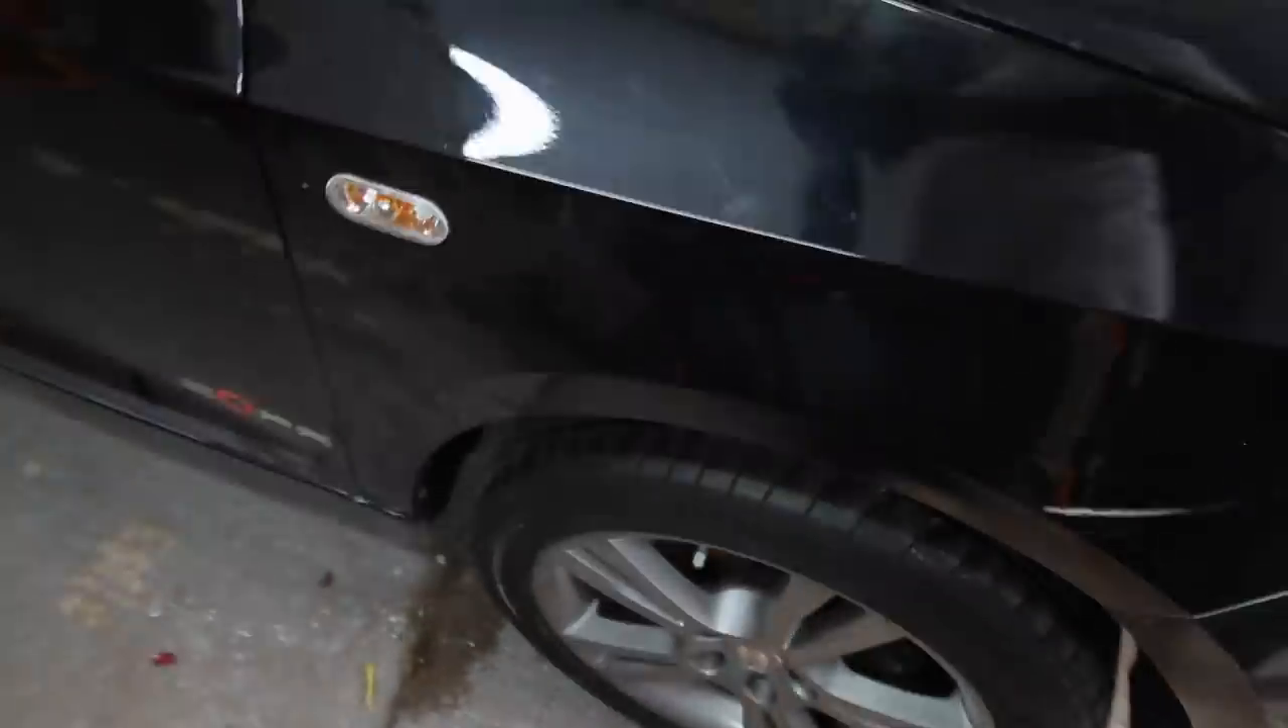We've got the wheel back on and the car is back on the ground.